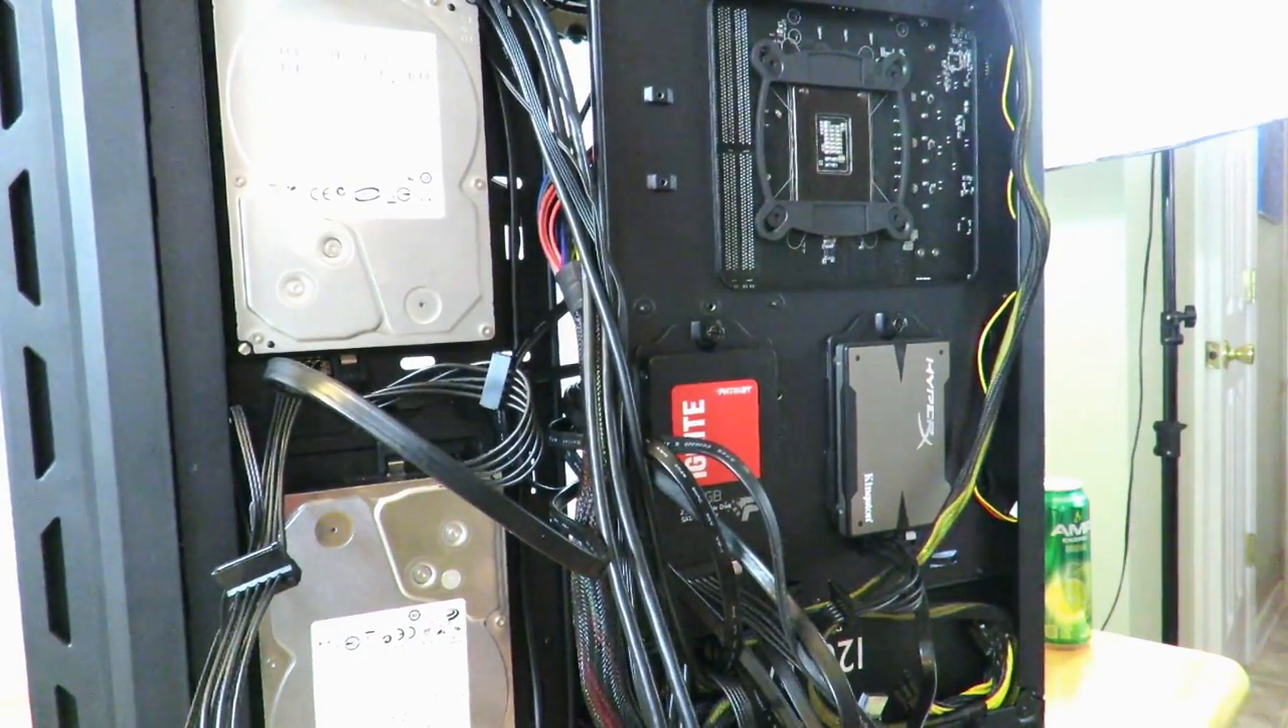Now I just got to hide all these cables.